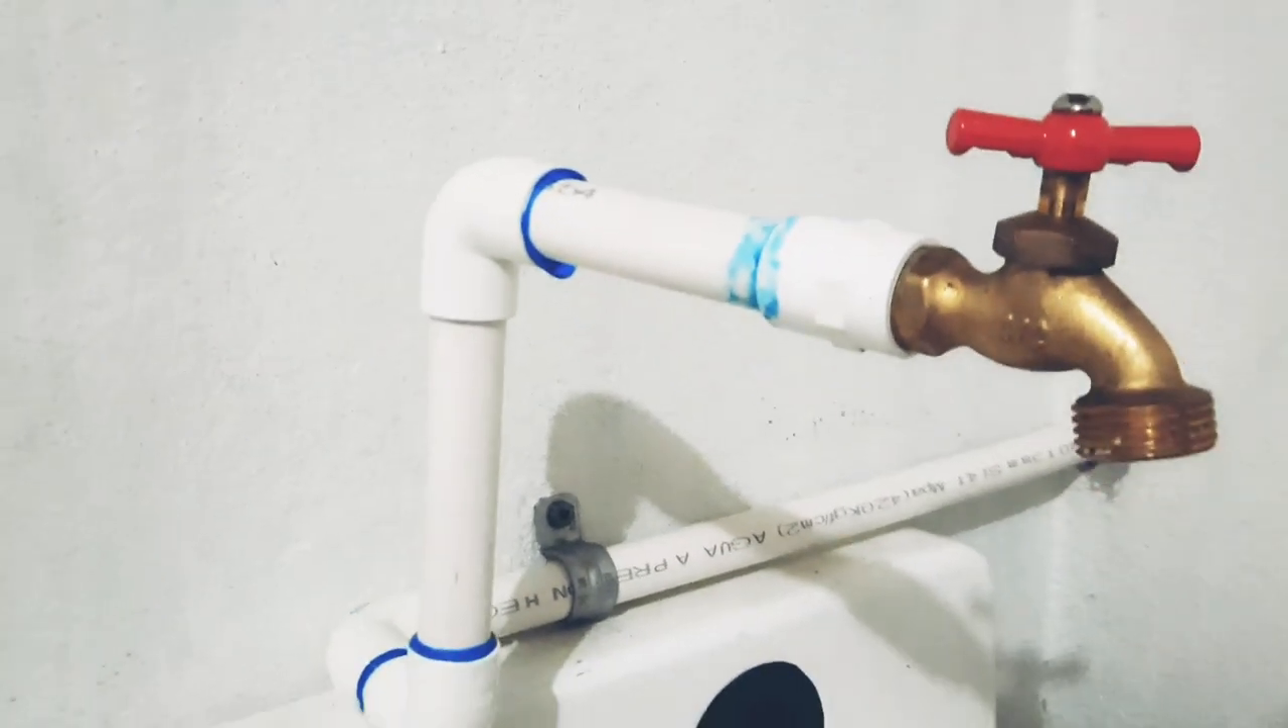Y bien amigos aquí ya hemos terminado de poner la llave.